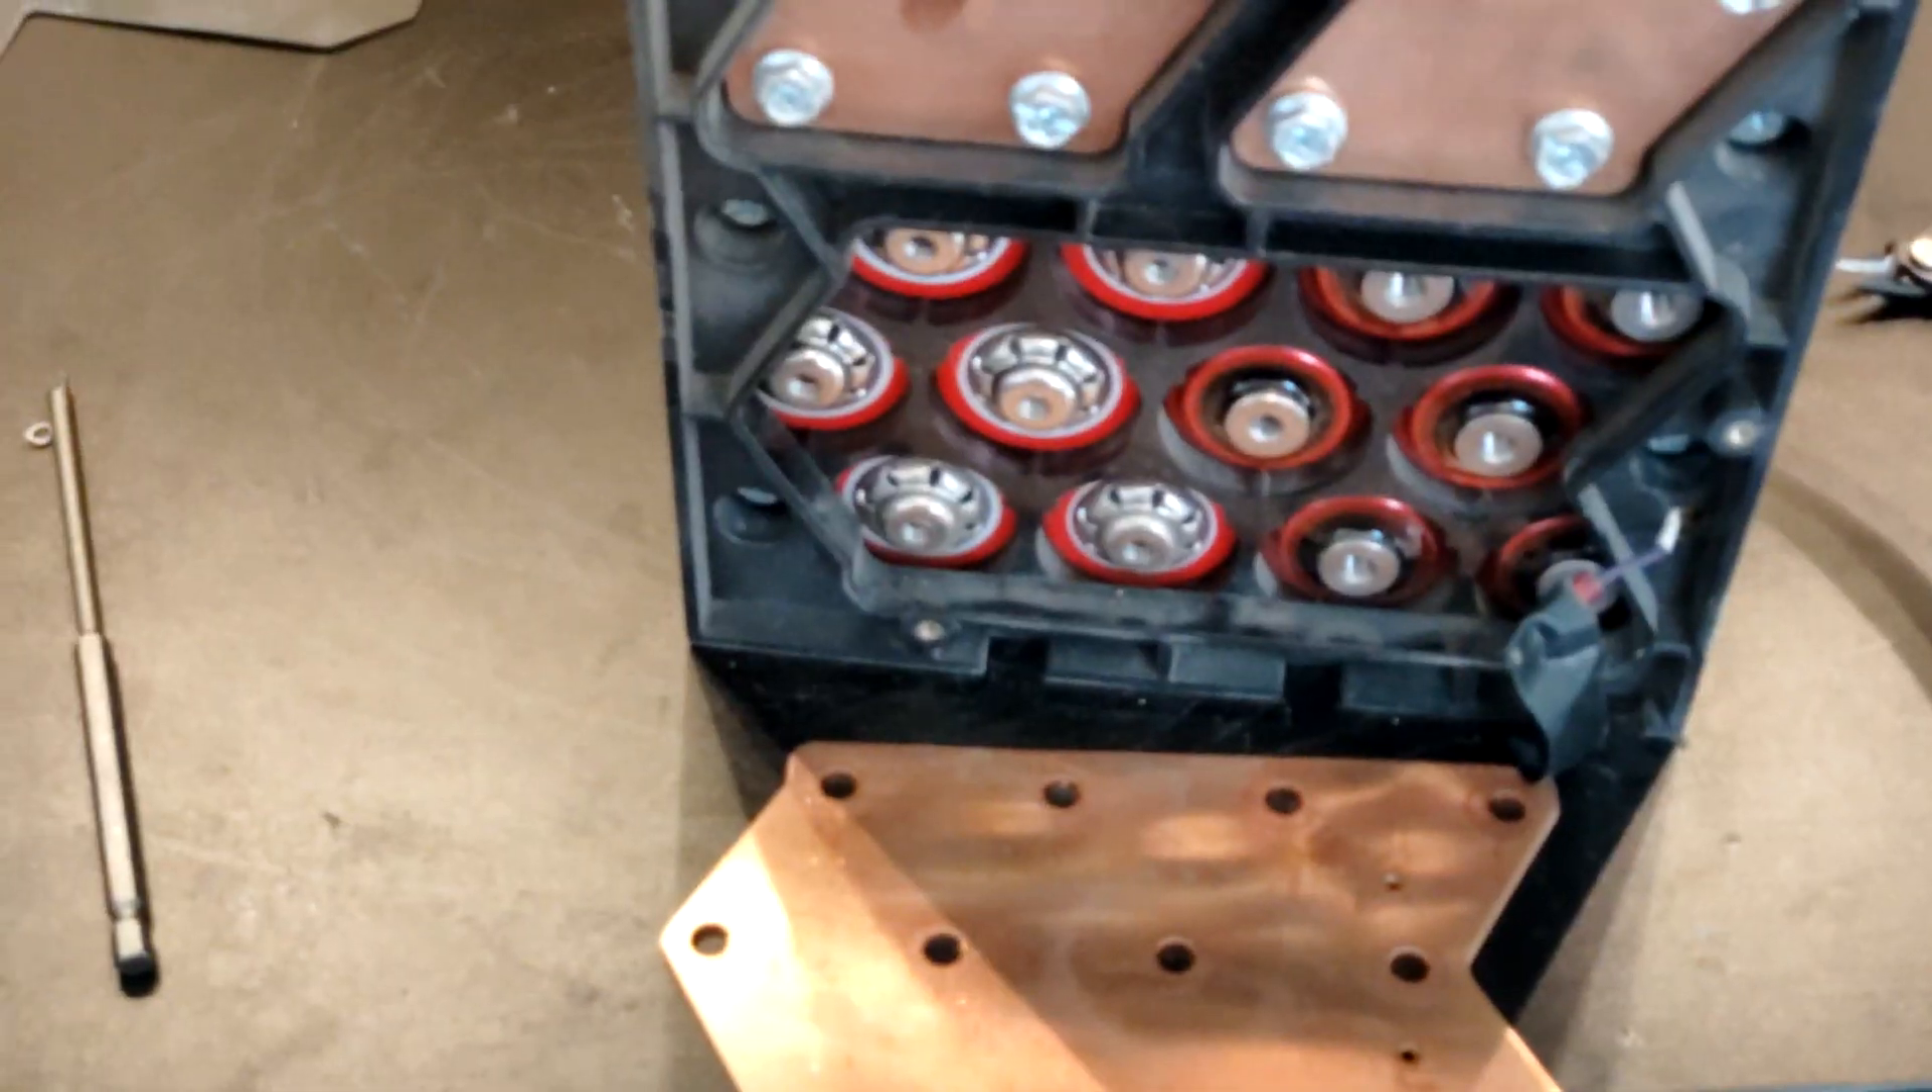All right, we got the plate off there.